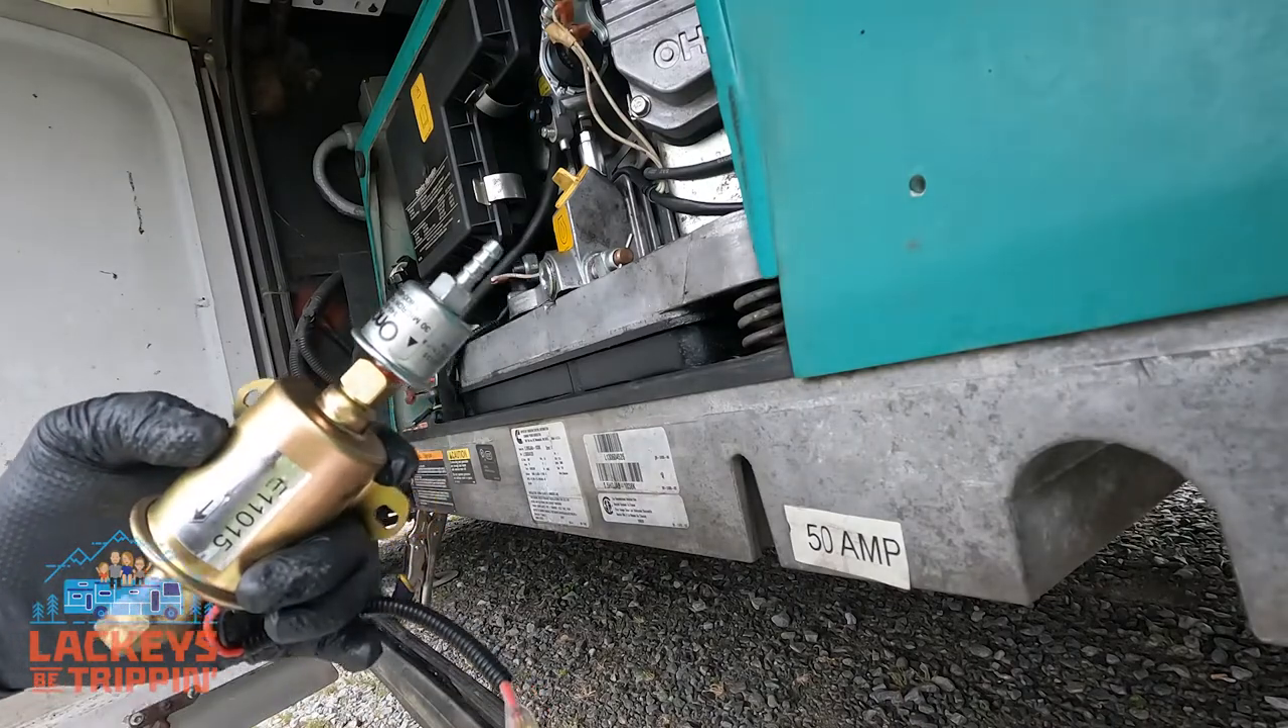Now here I've got the fuel filter screwed into the fuel pump.